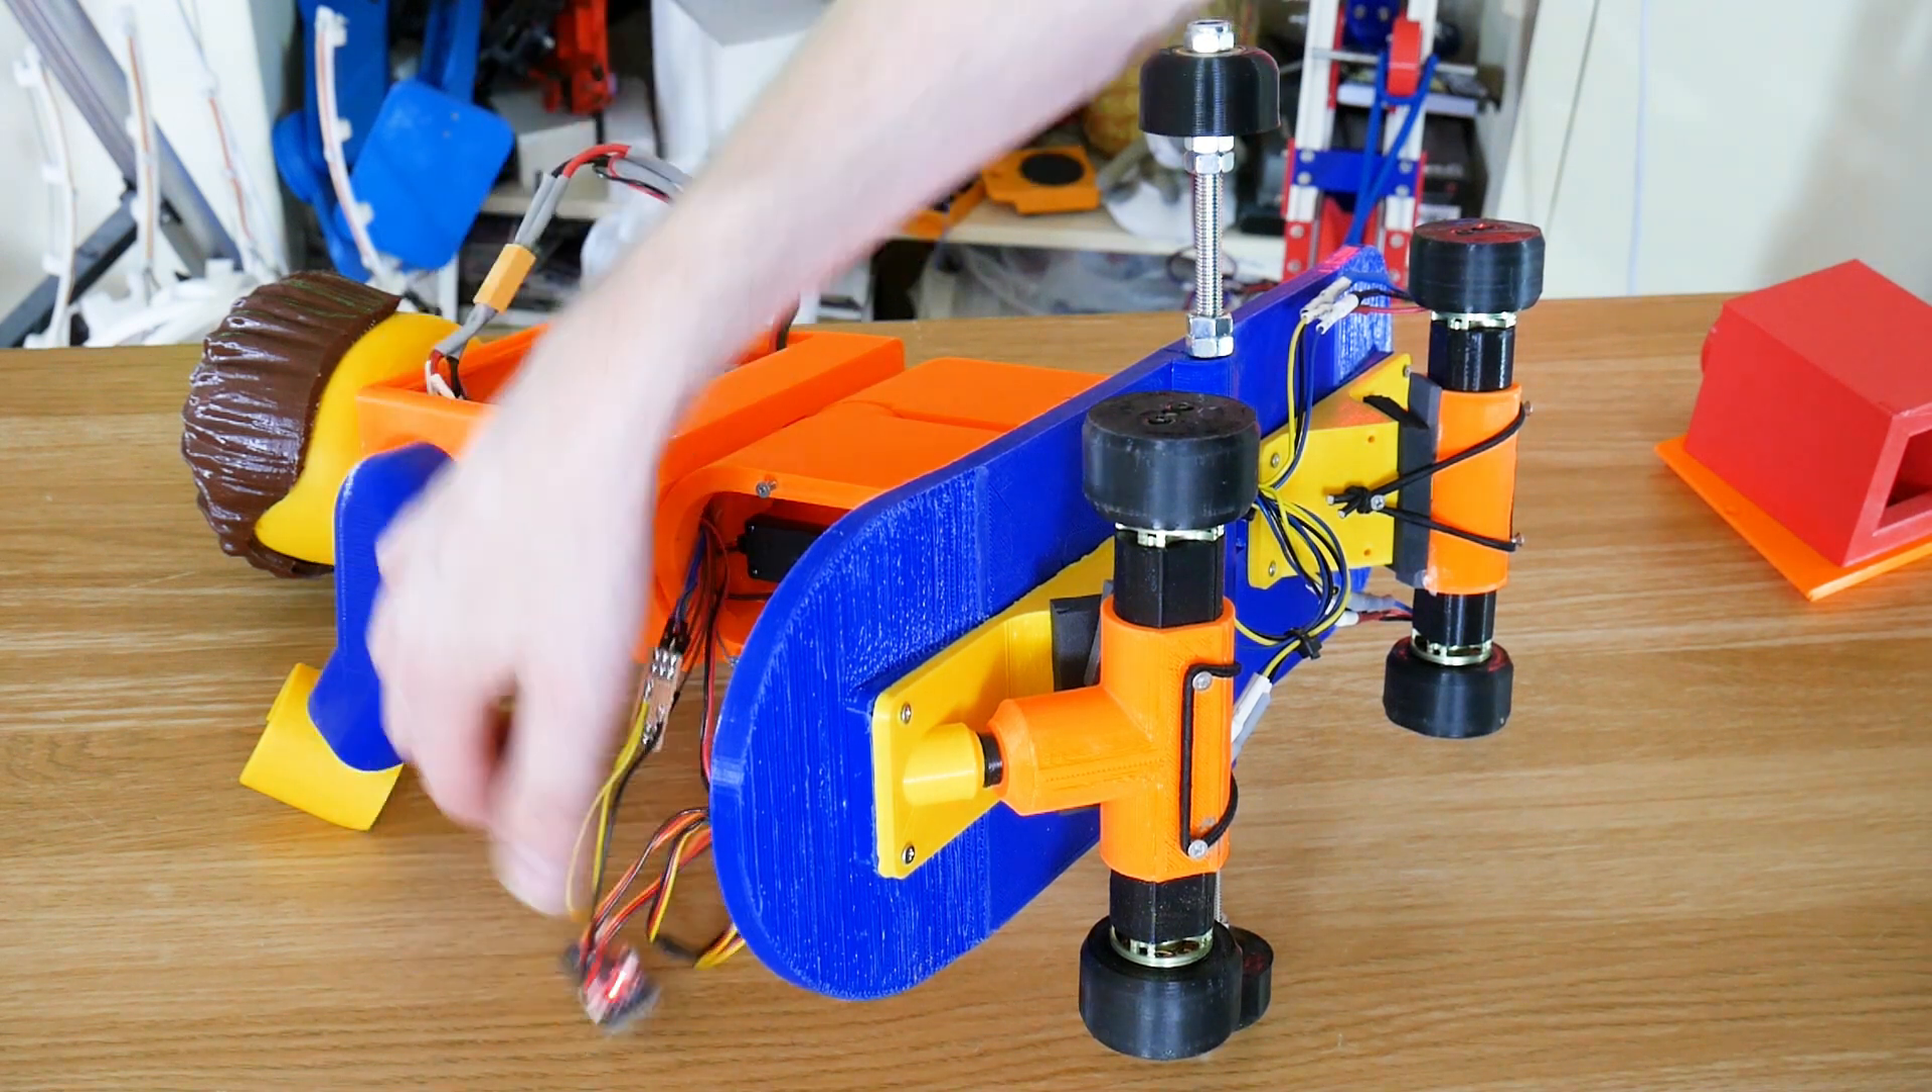All the electronics are still hanging around here.